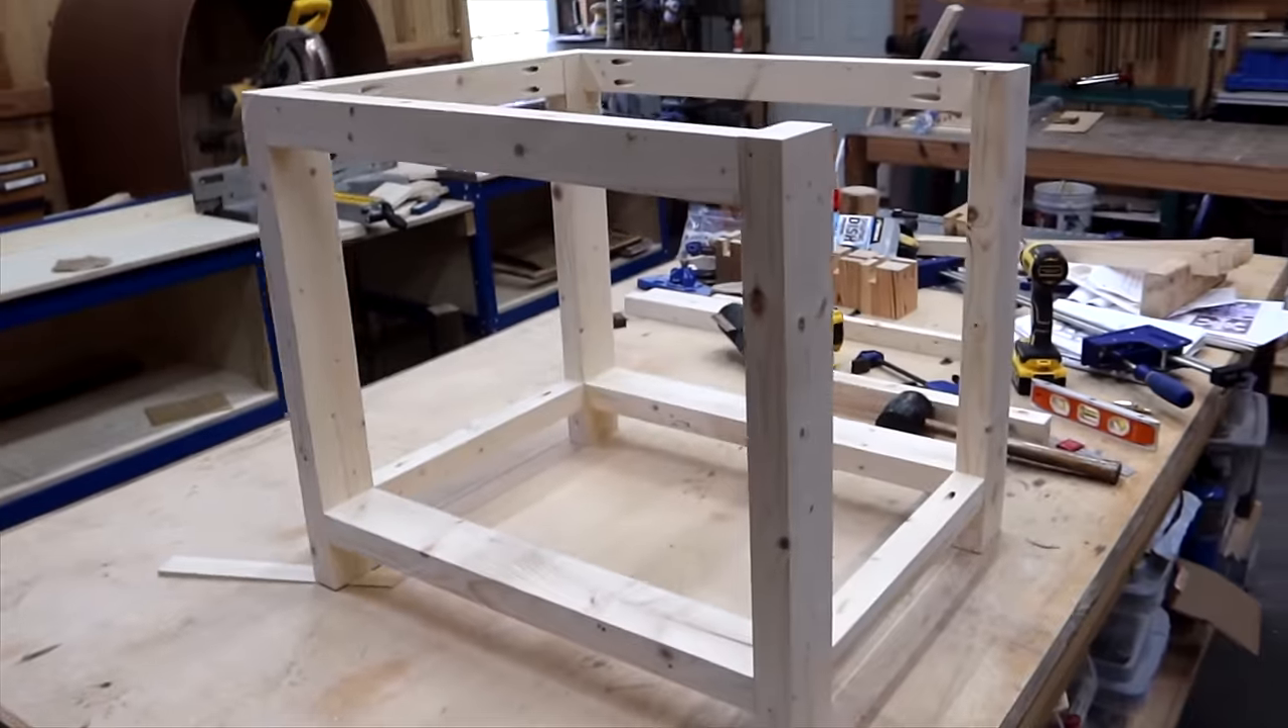So with our bottom rails in place this is where we are at.